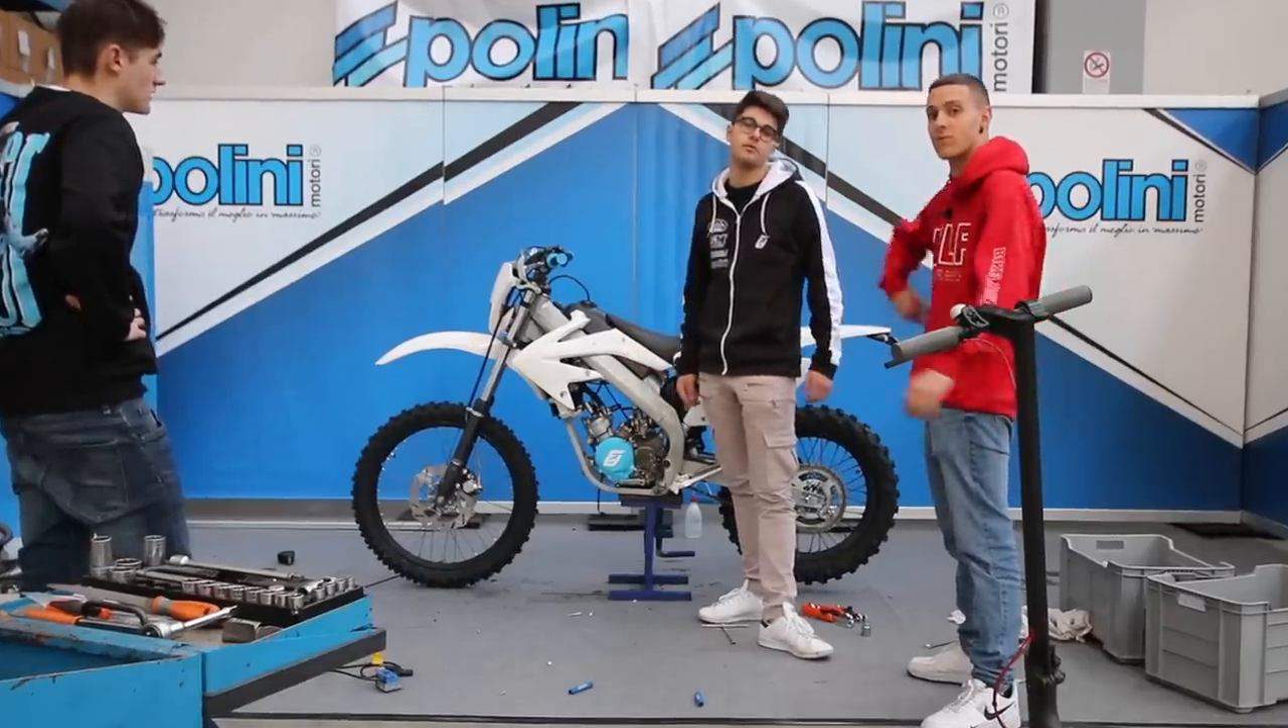Abbiamo montato così le plastiche al fly molto velocemente.